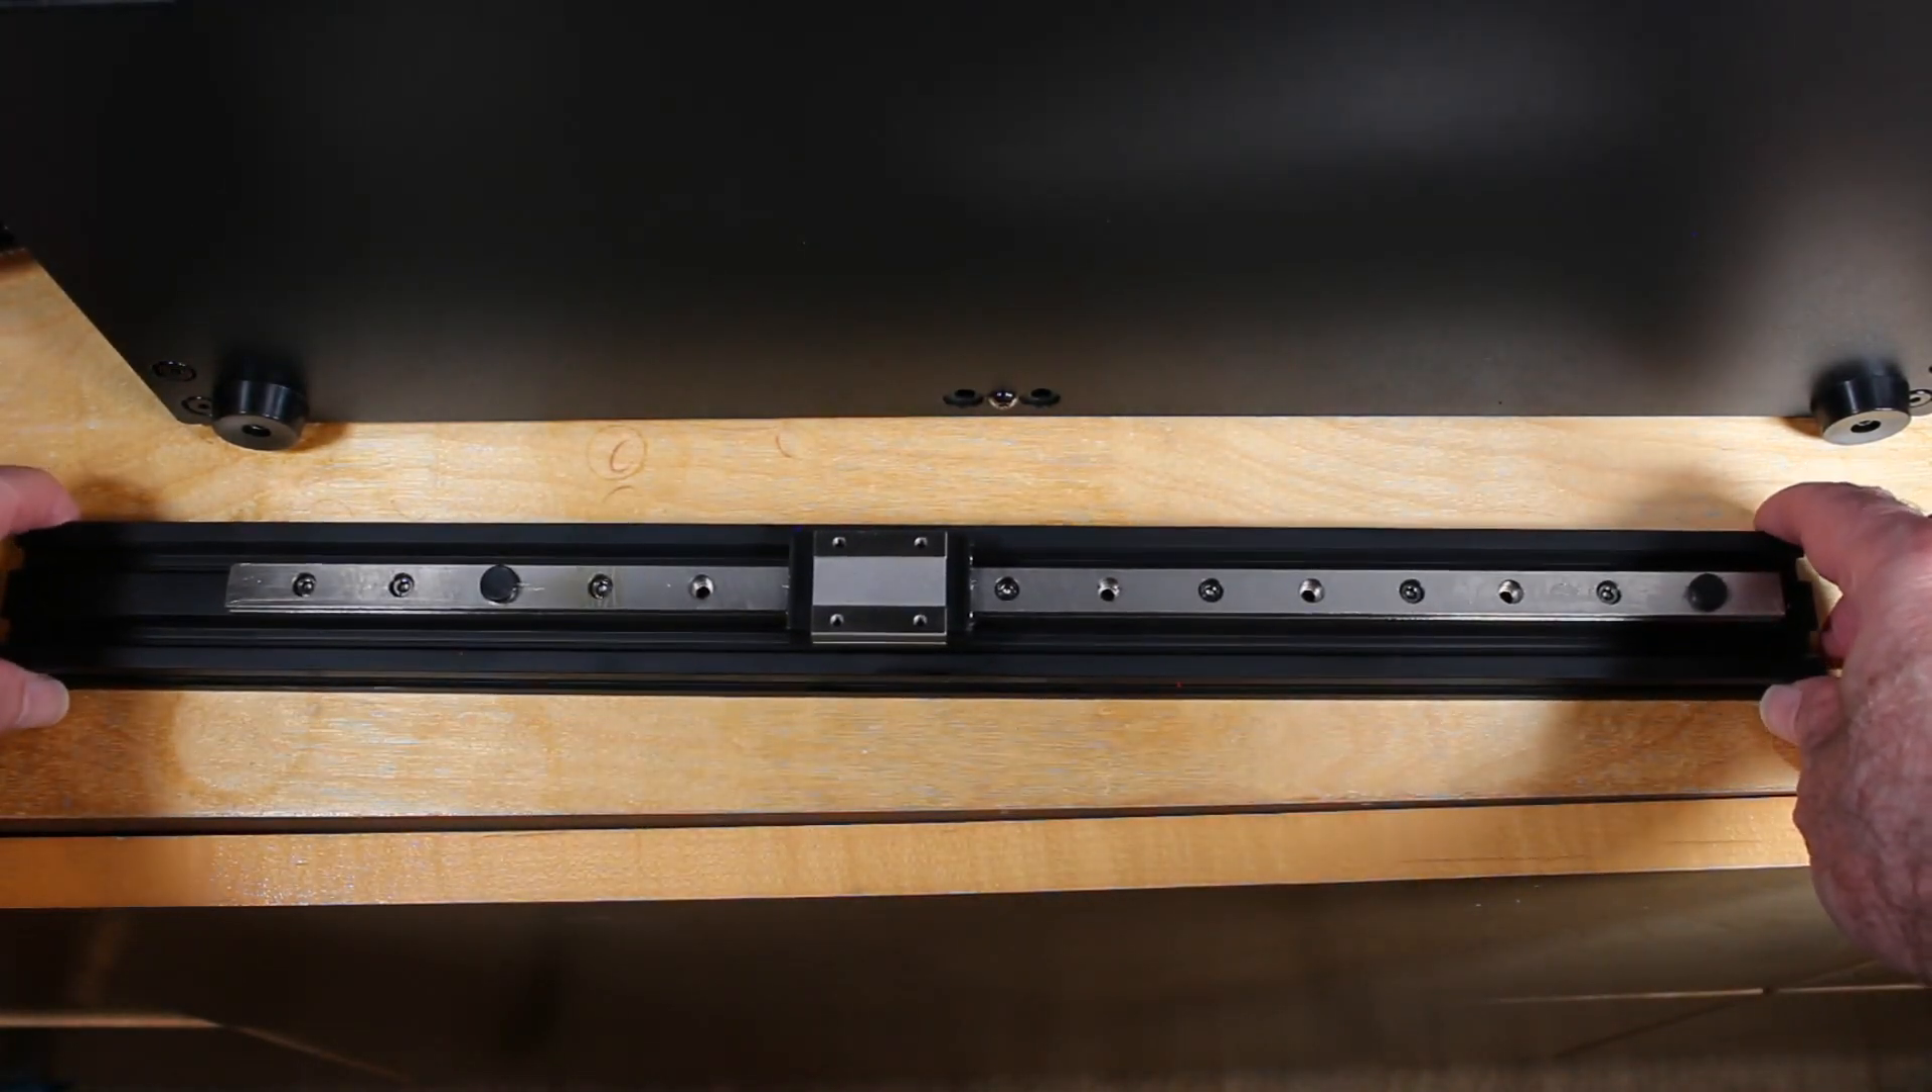The Z-axis has these 12mm rails that are already attached.